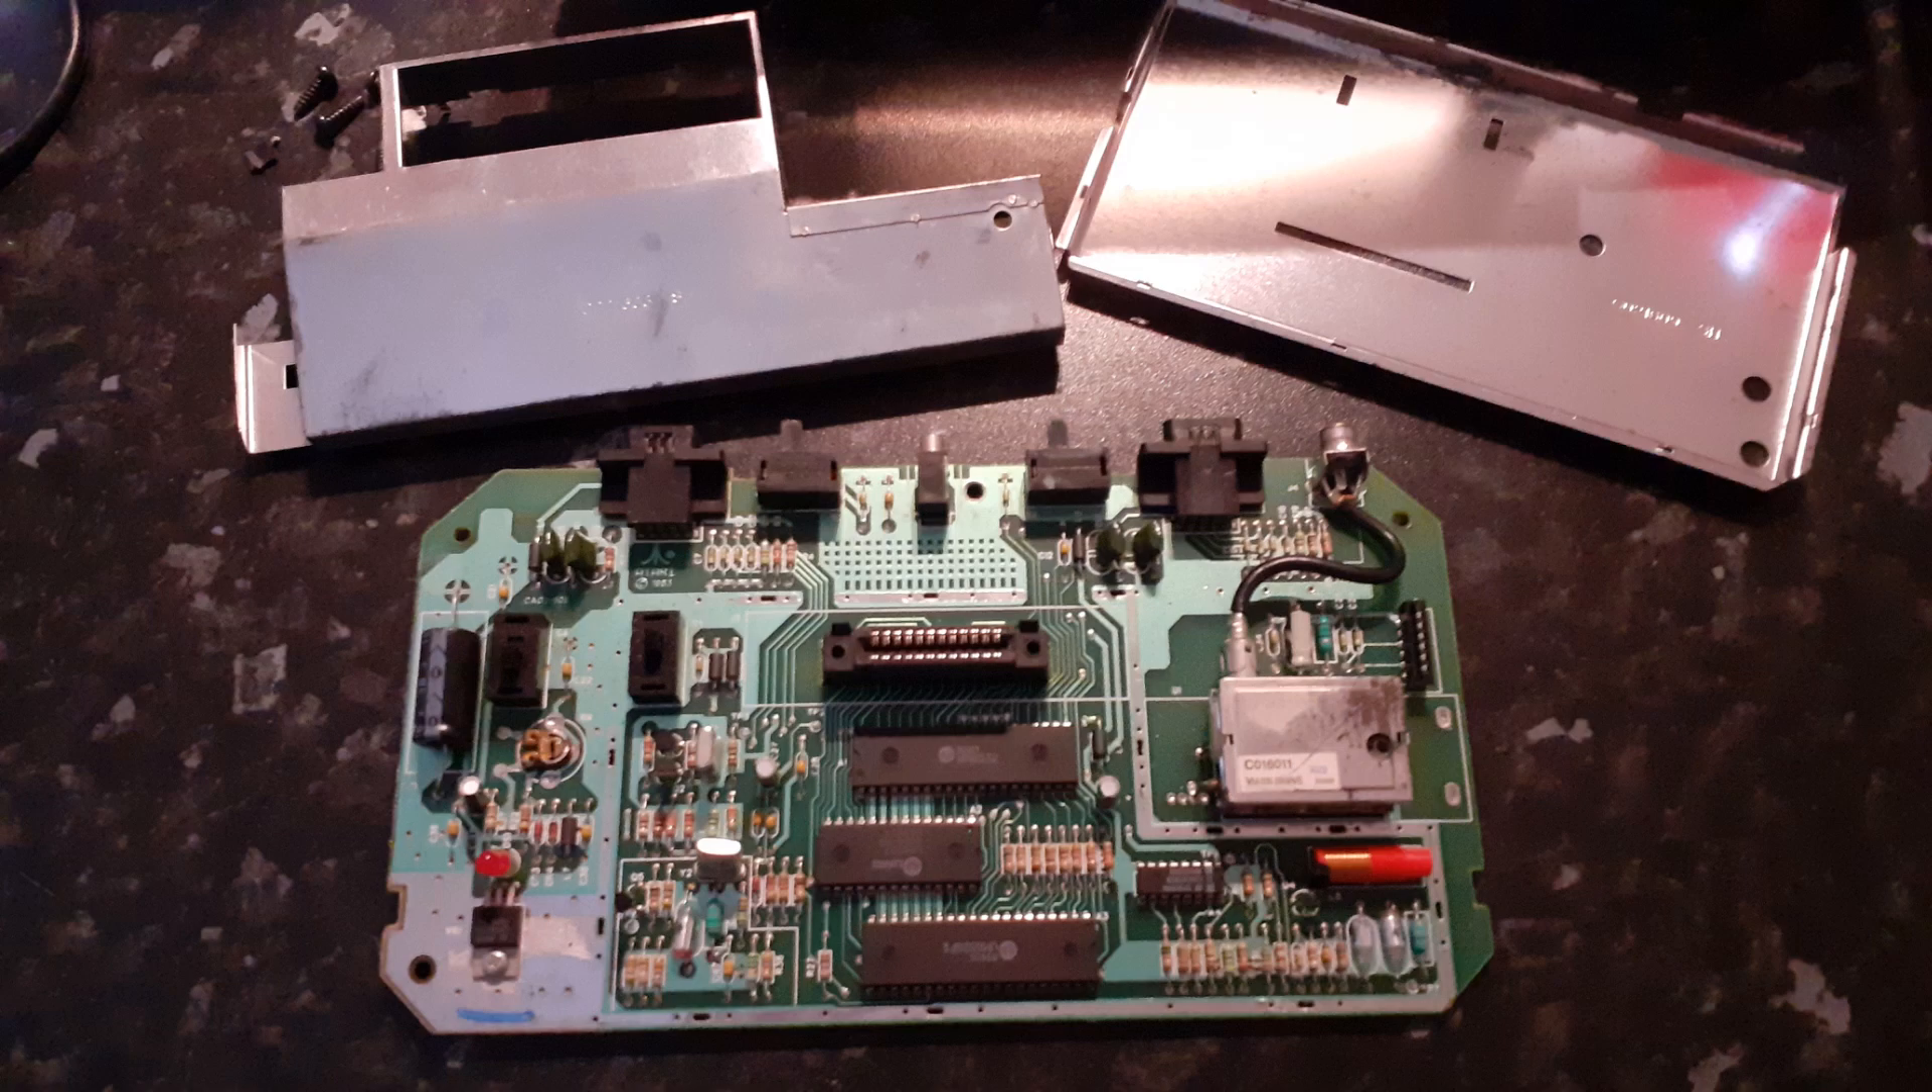So I removed the metal RF shield from the top and bottom of the PCB and removed it.